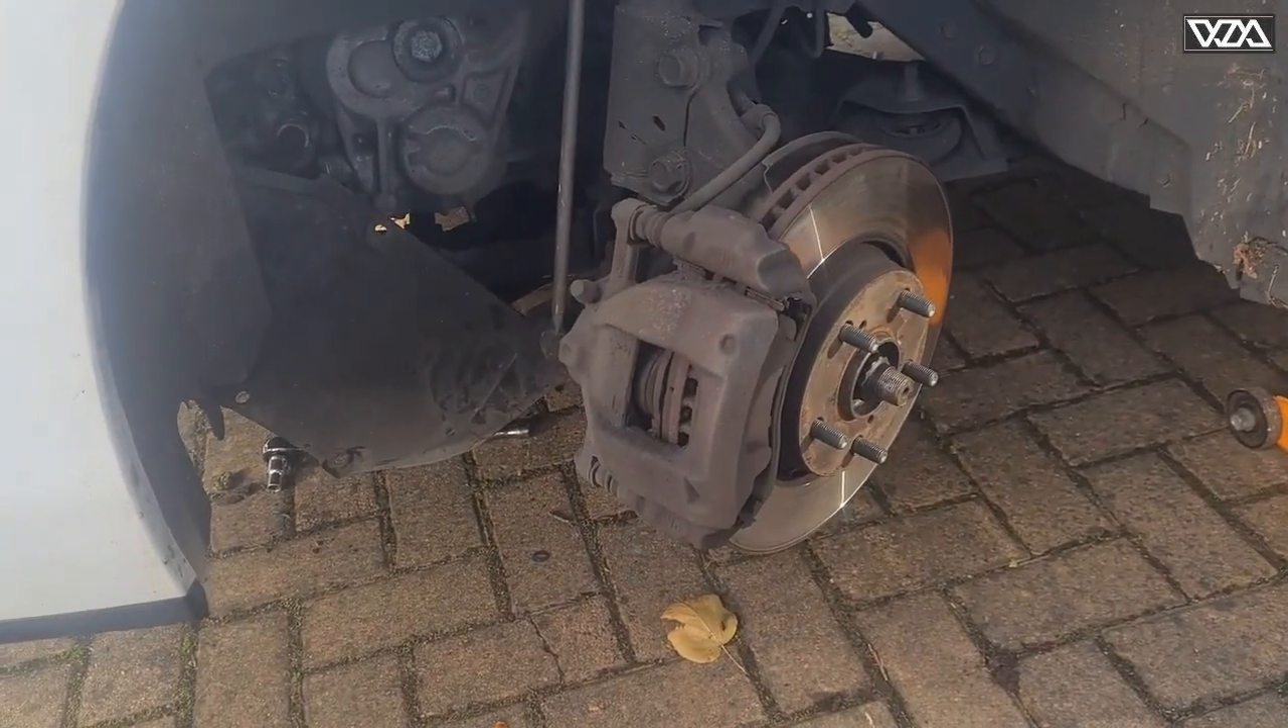Okay so I just removed the front wheel of this side because it's gonna be actually easier to access the bolt from underneath the car just right there.